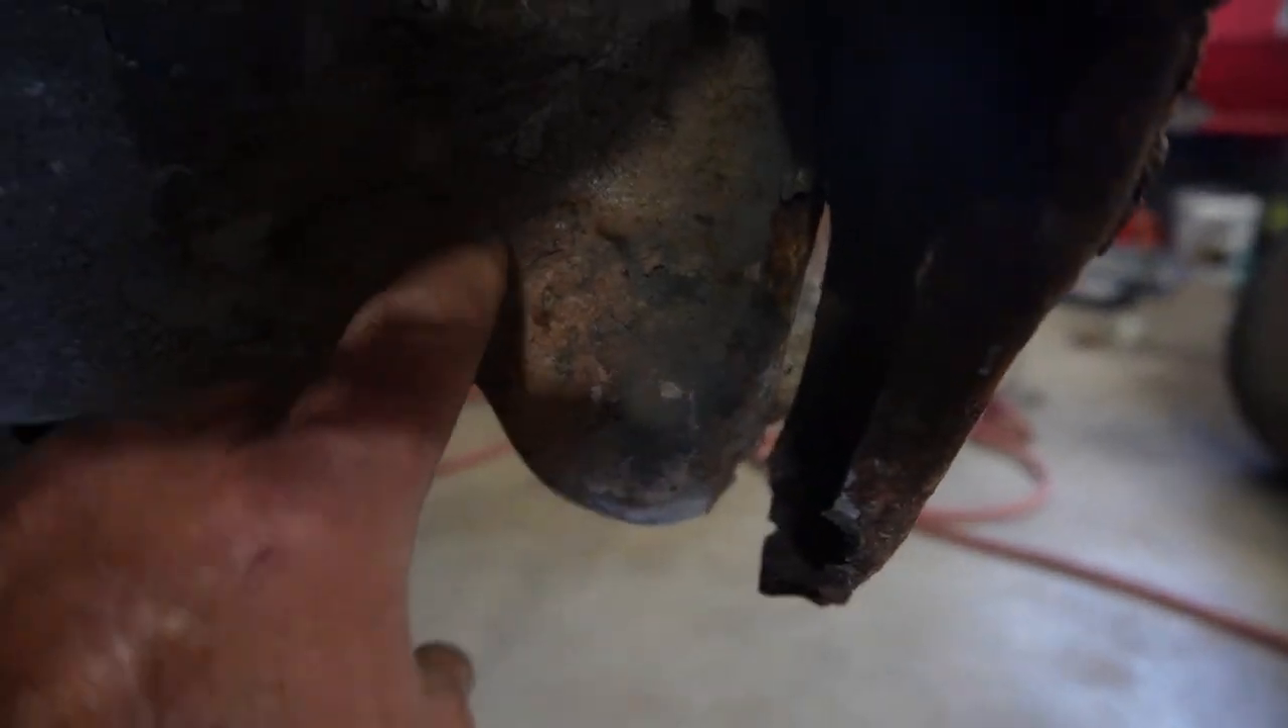That inner and outer fender are separated on the bottom.